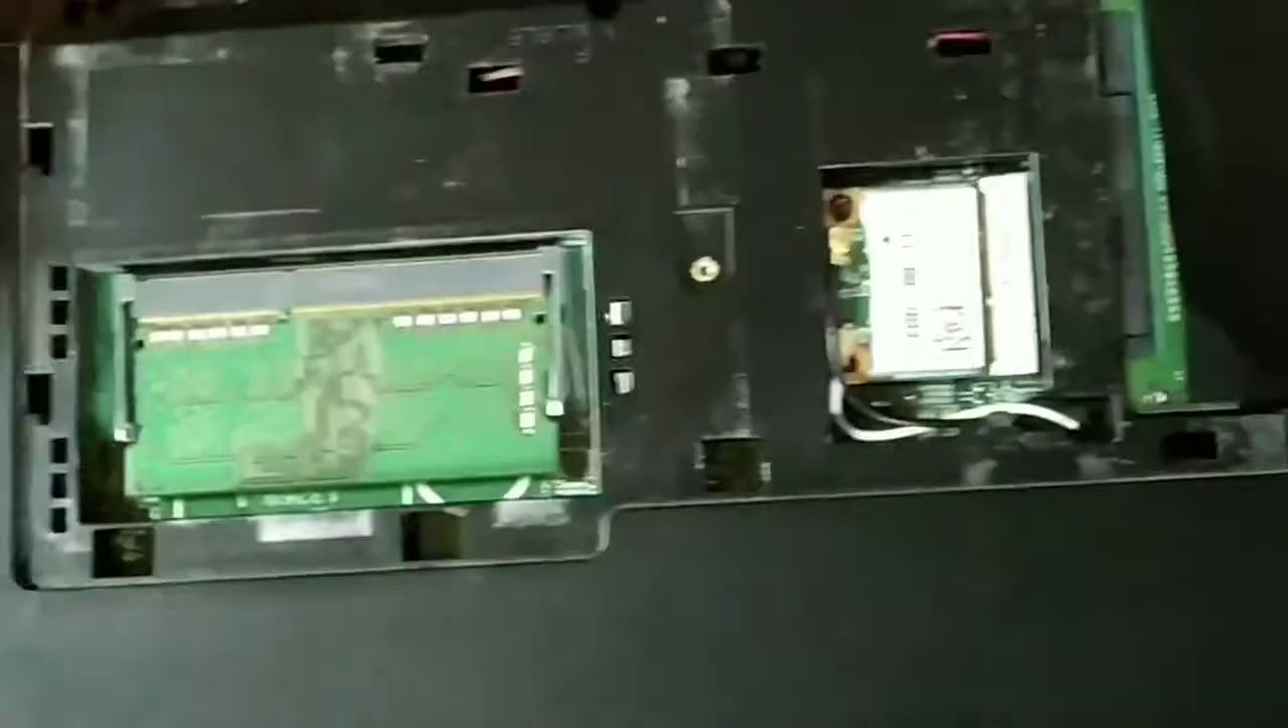इस तरह से हमारा जो रैम है वो लग हो चुका है।